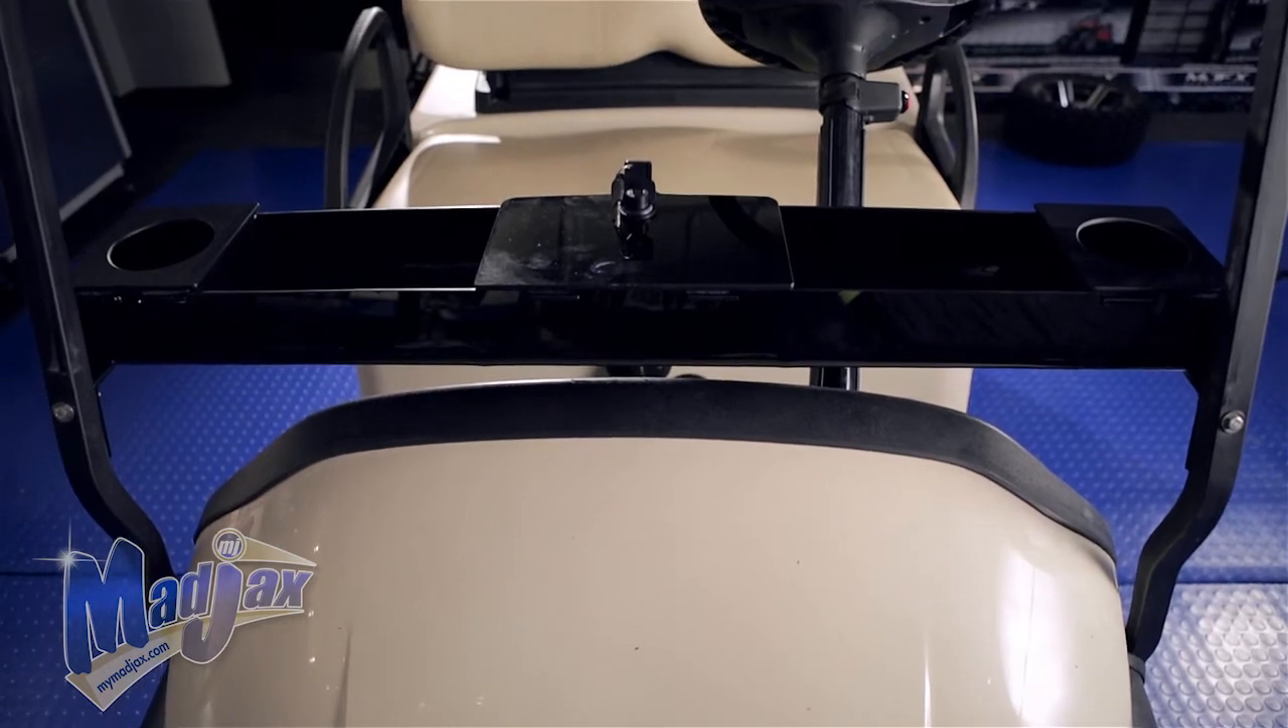Now that we have both sides secured, you're now finished installing your Mad Jacks acrylic console designed for the club car precedent.